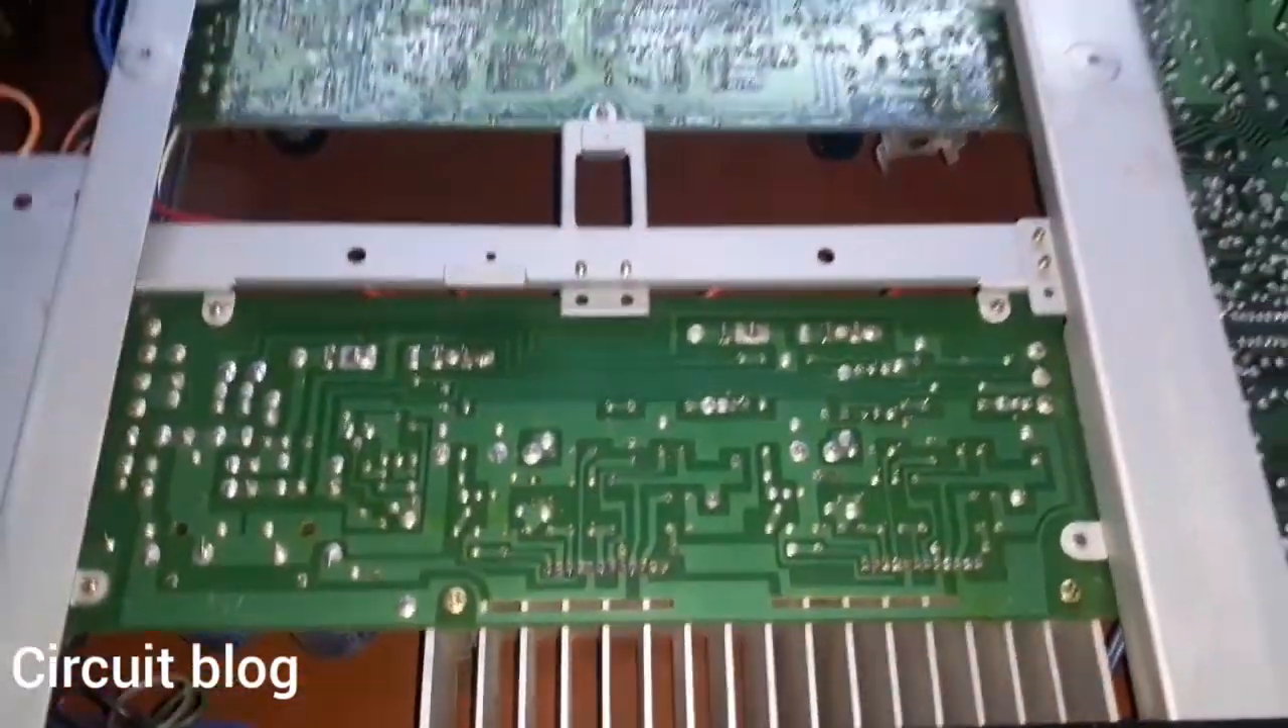So here is the cover has been removed and here is the other sides of the board.